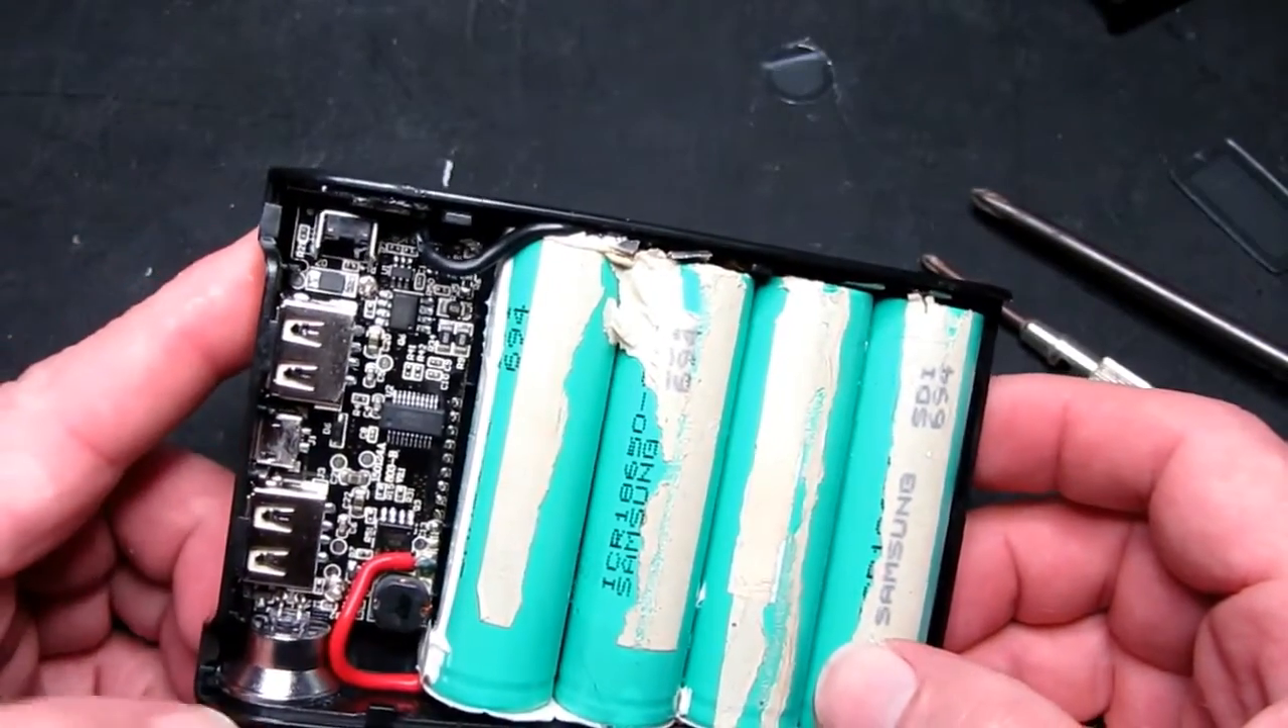The final assembly pretty much done now. I've got the circuit board in in place.